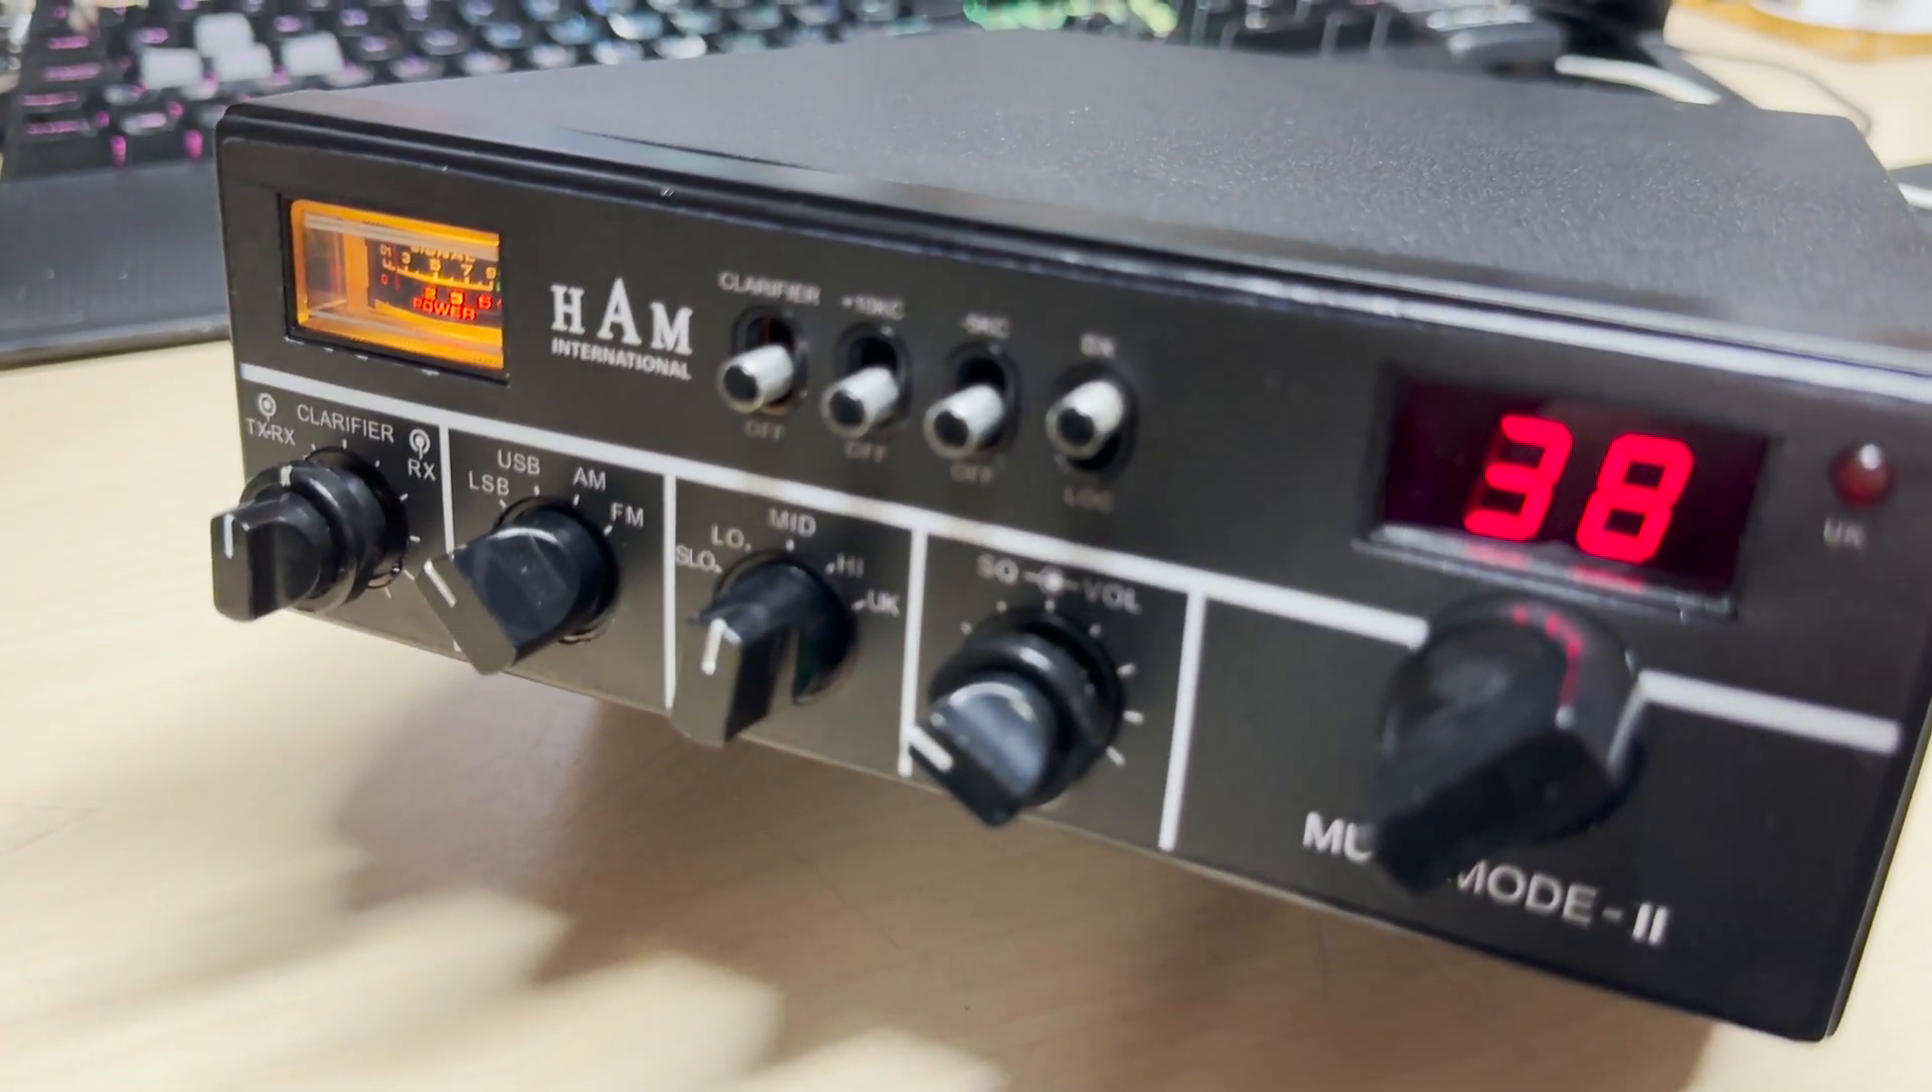We've scrounged some knobs as well so we've got a full set of knobs on there.